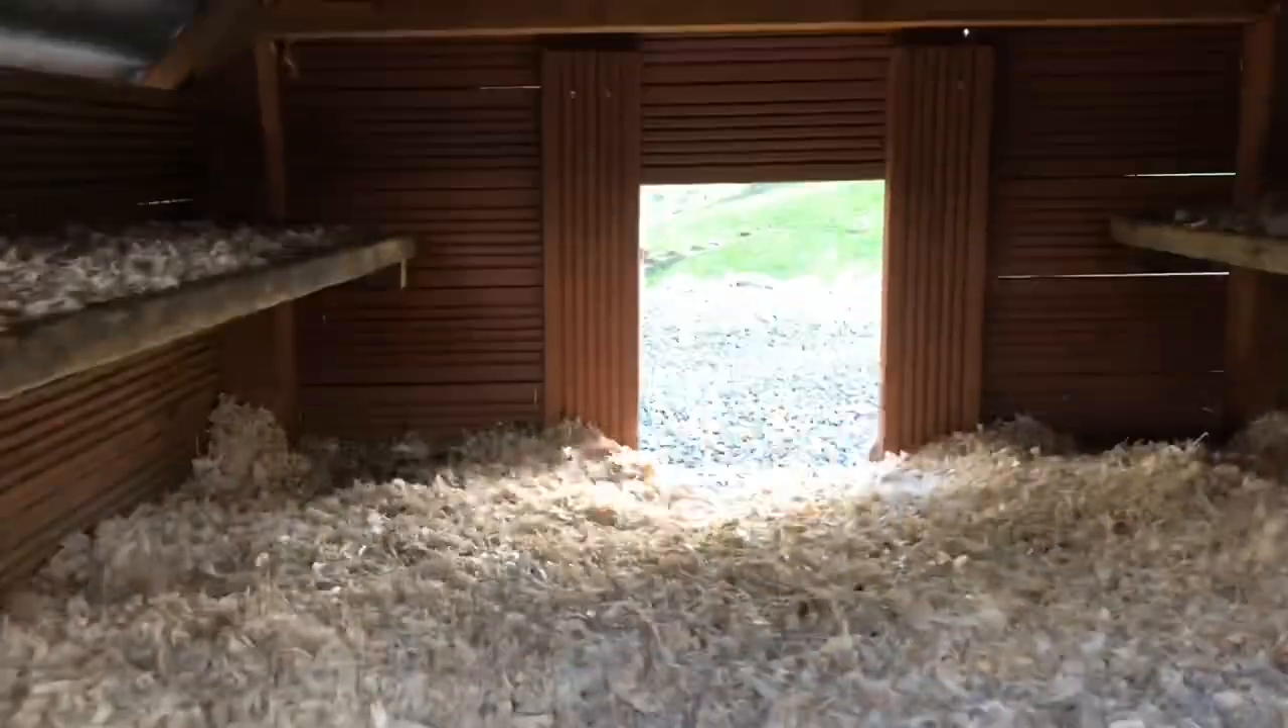We've added these two perch areas up here.